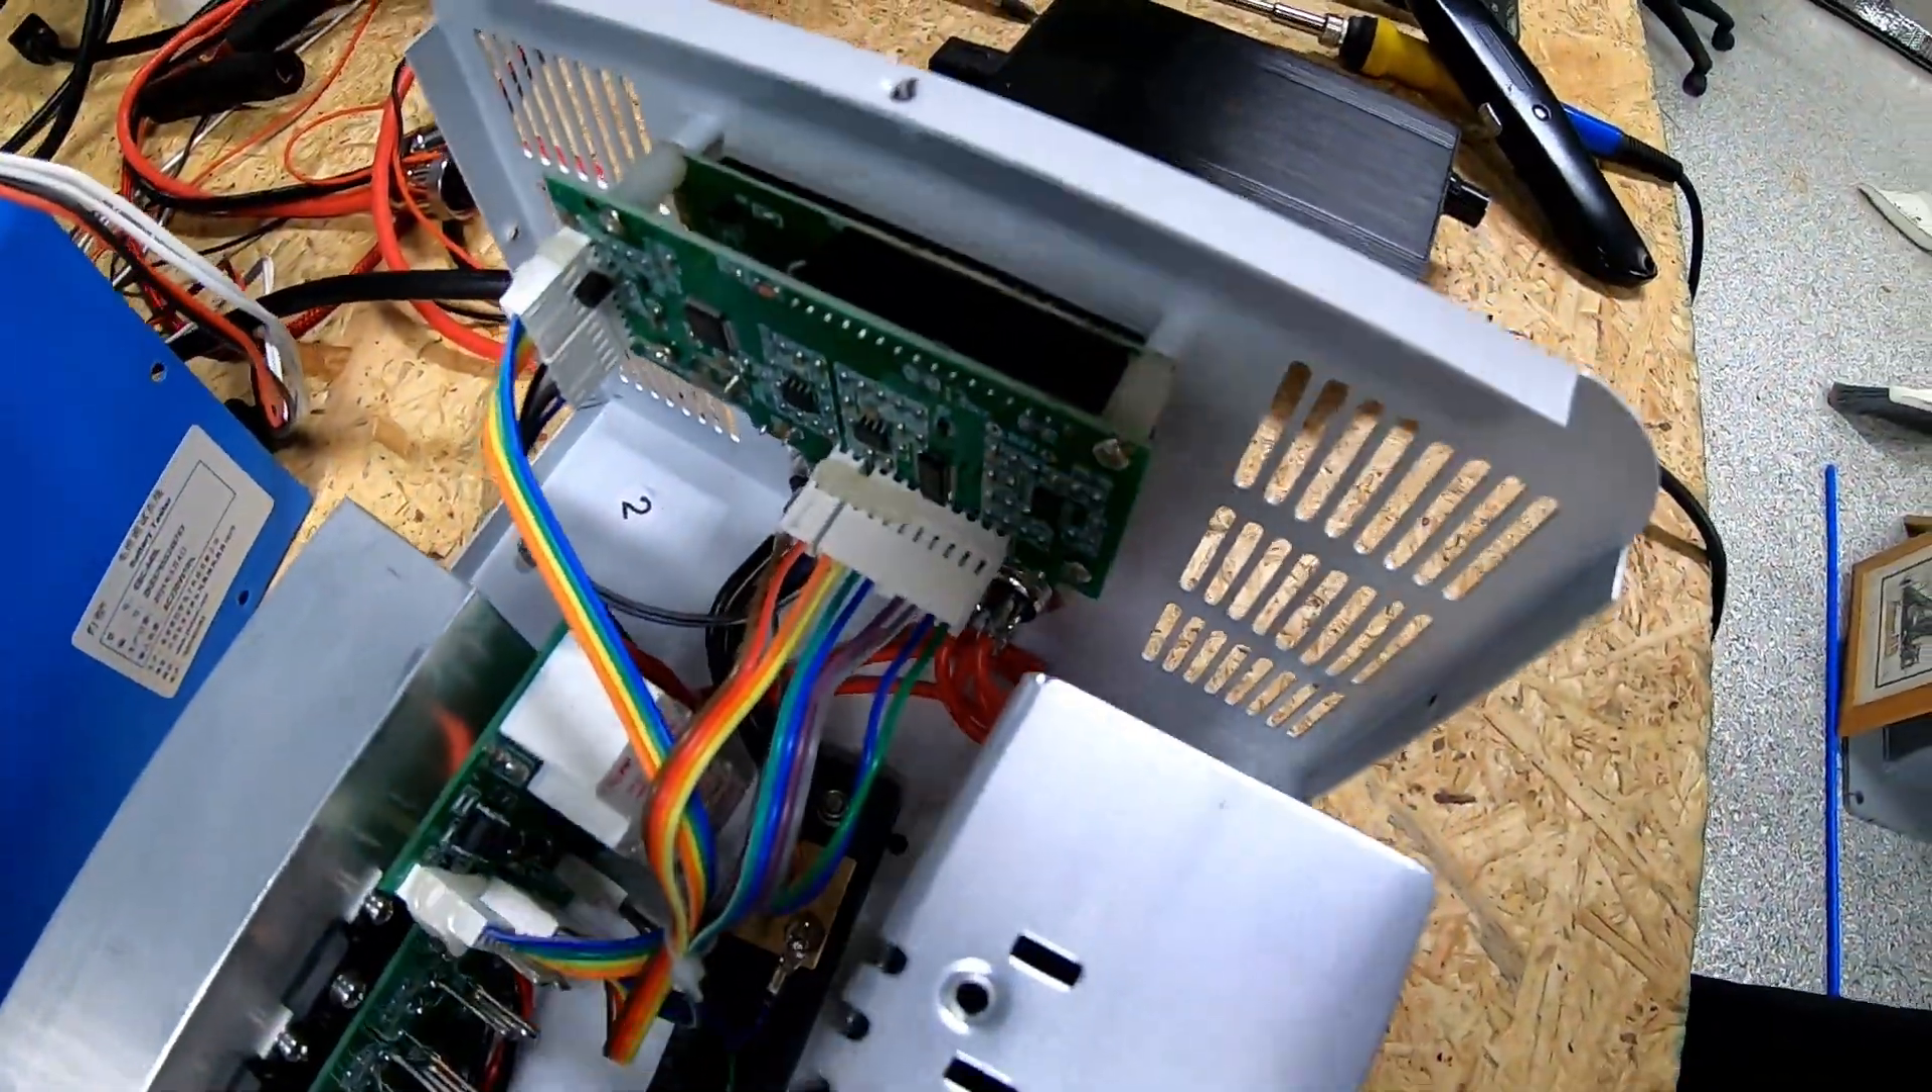We've got our display reinstalled and you can kind of see how it sits in there.